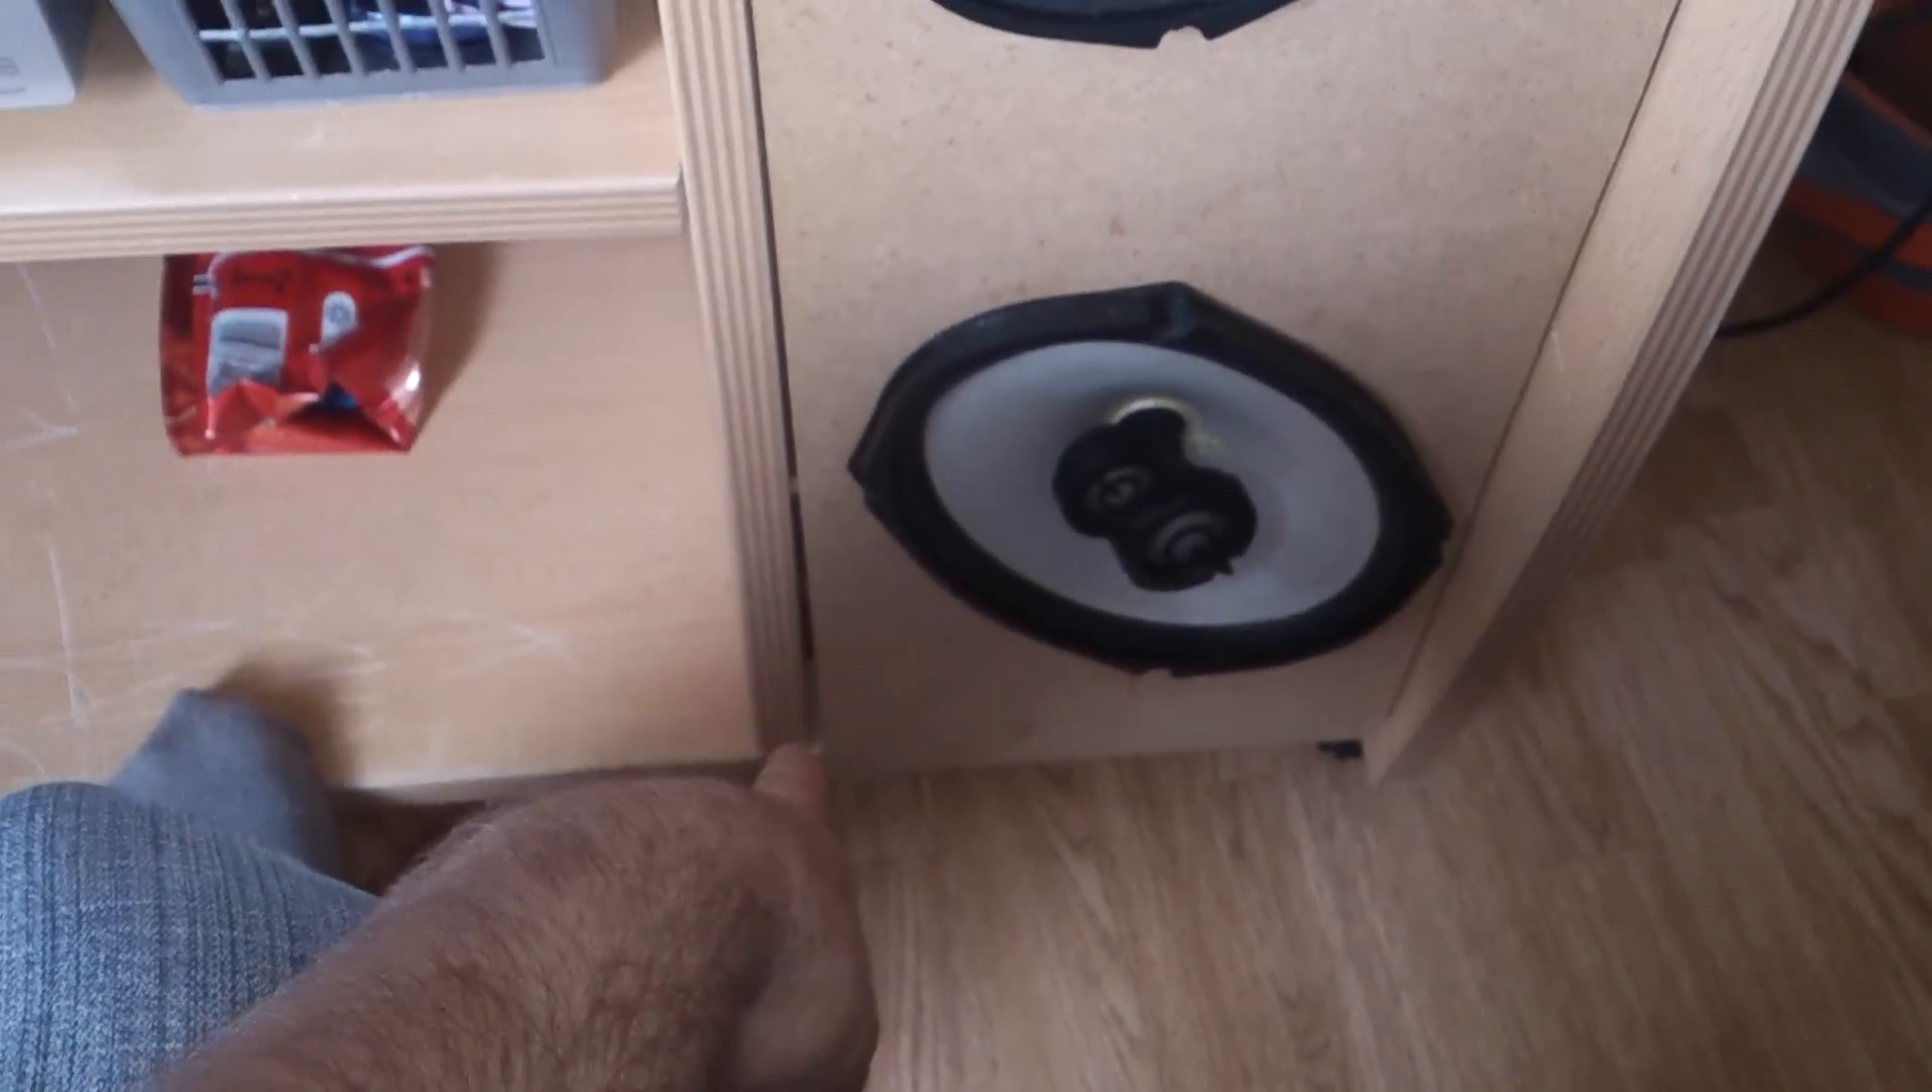As you can see there's a gap there there's a slight gap down there I haven't screwed it in properly yet so there's a bit of a lip.